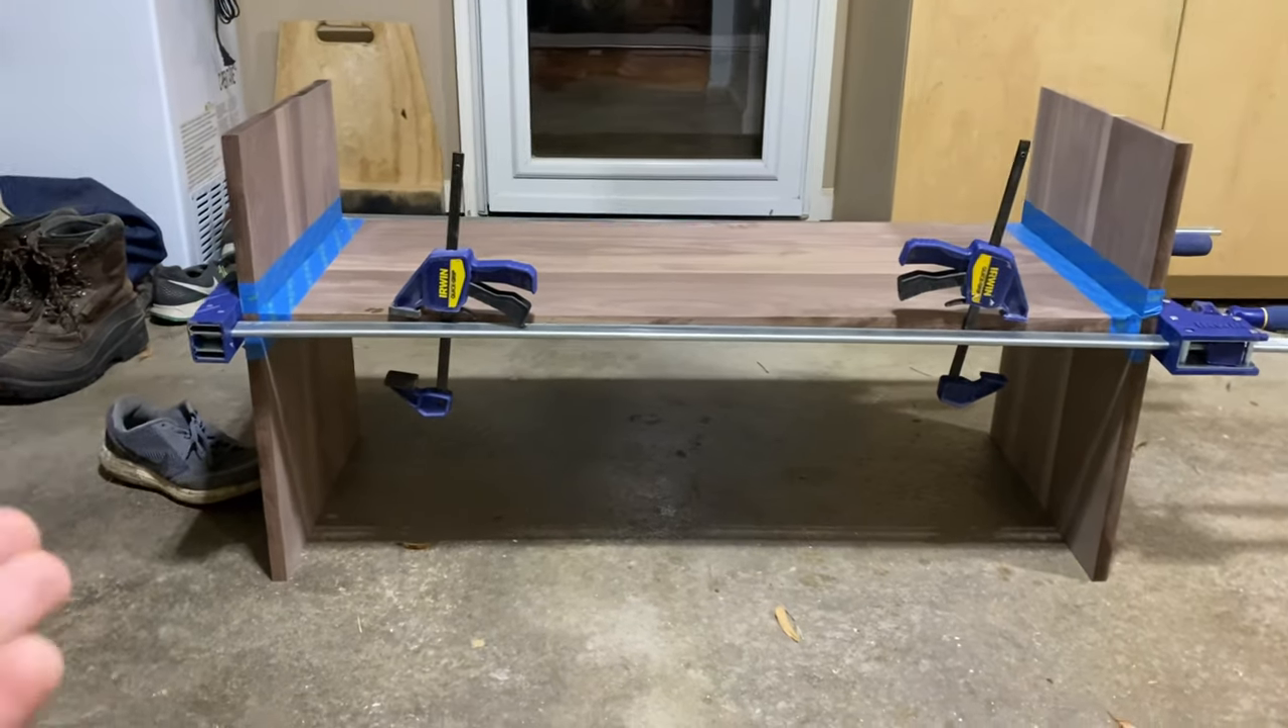We got the middle carcass section of the TV stand glued up.